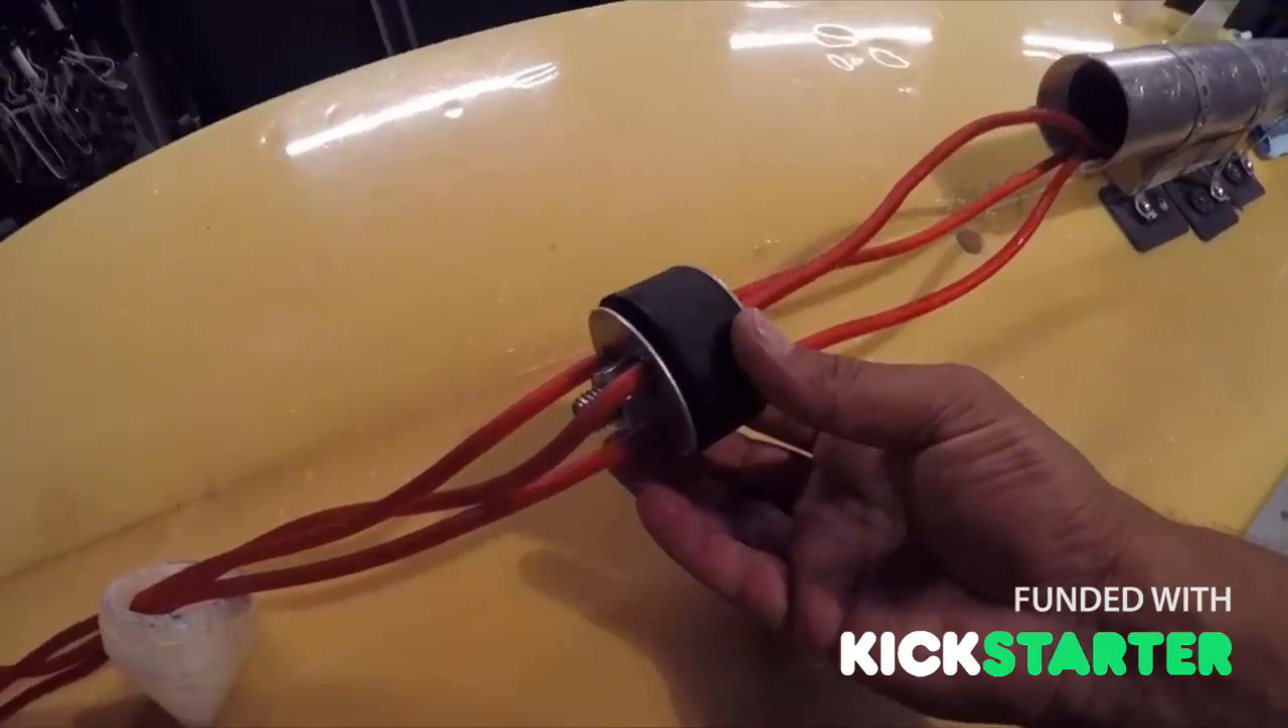This is the rubber bung that seals the other end you see i just put the three wires right through it.